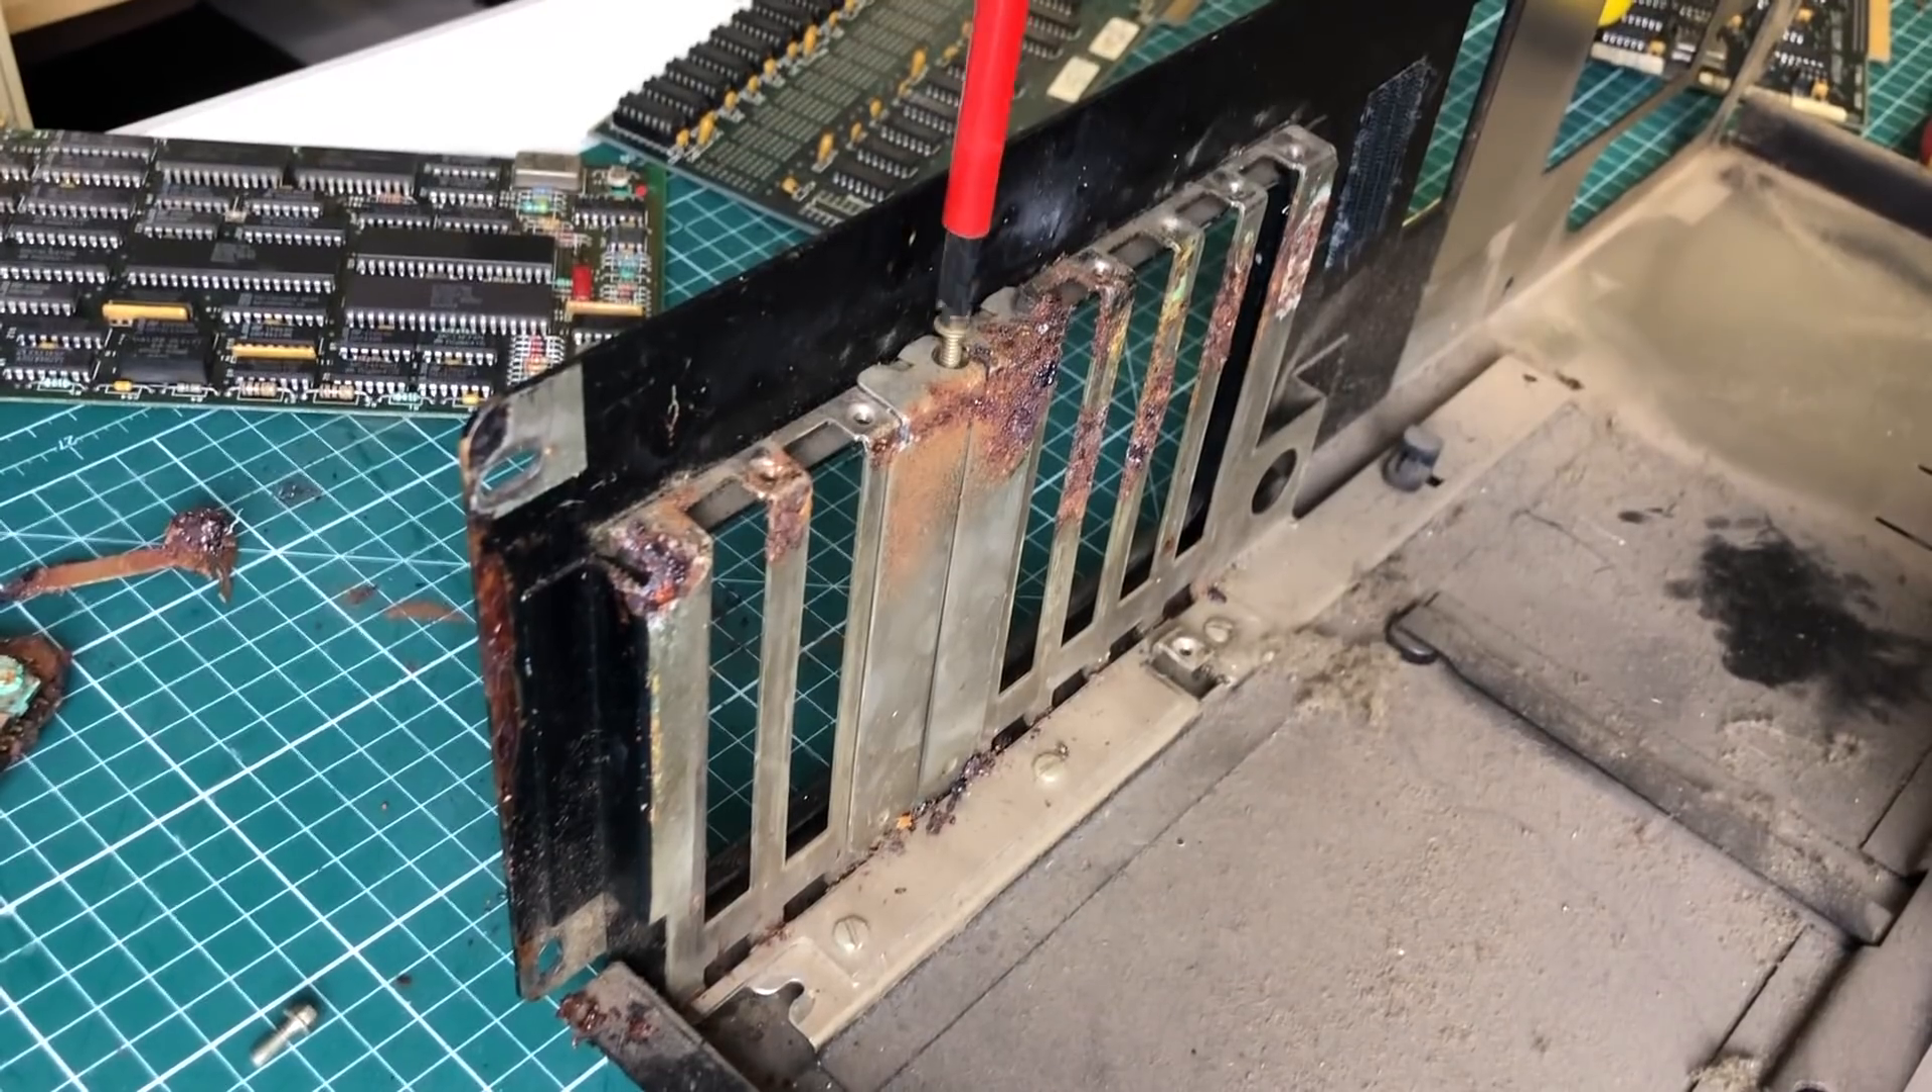There are still some slot covers that we need to remove.